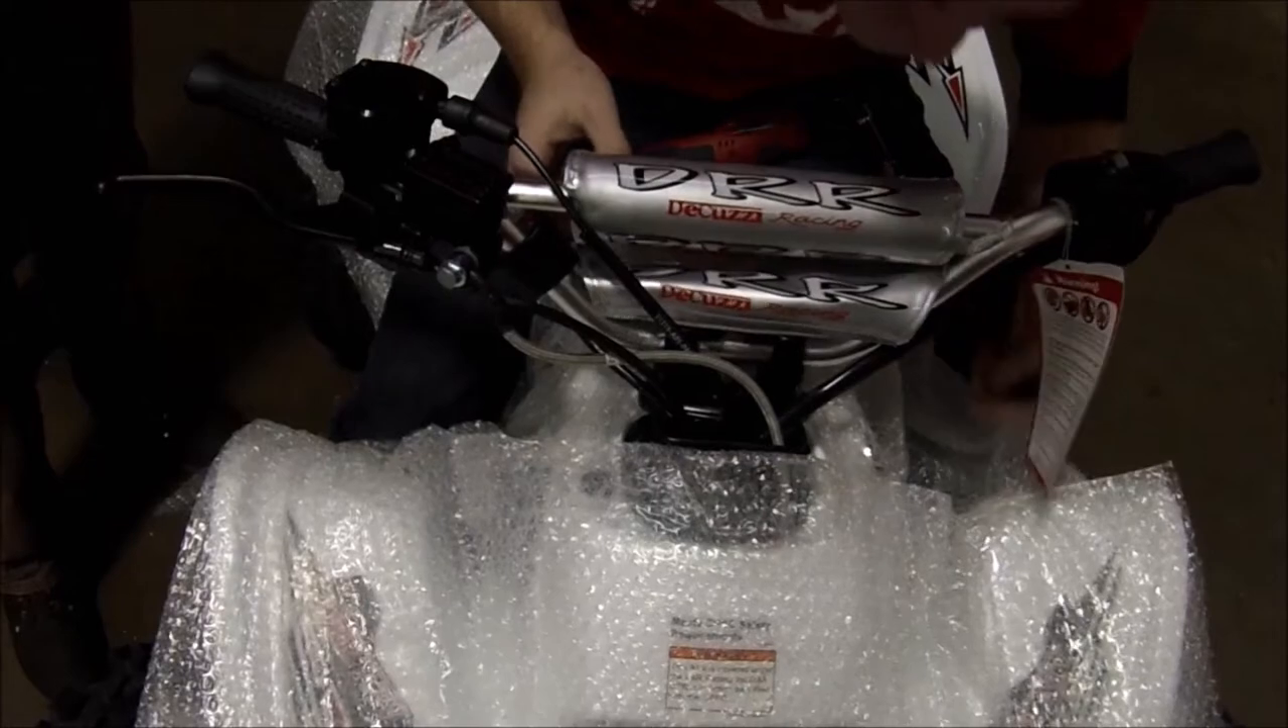Okay, now Mike has installed the handlebar pad.